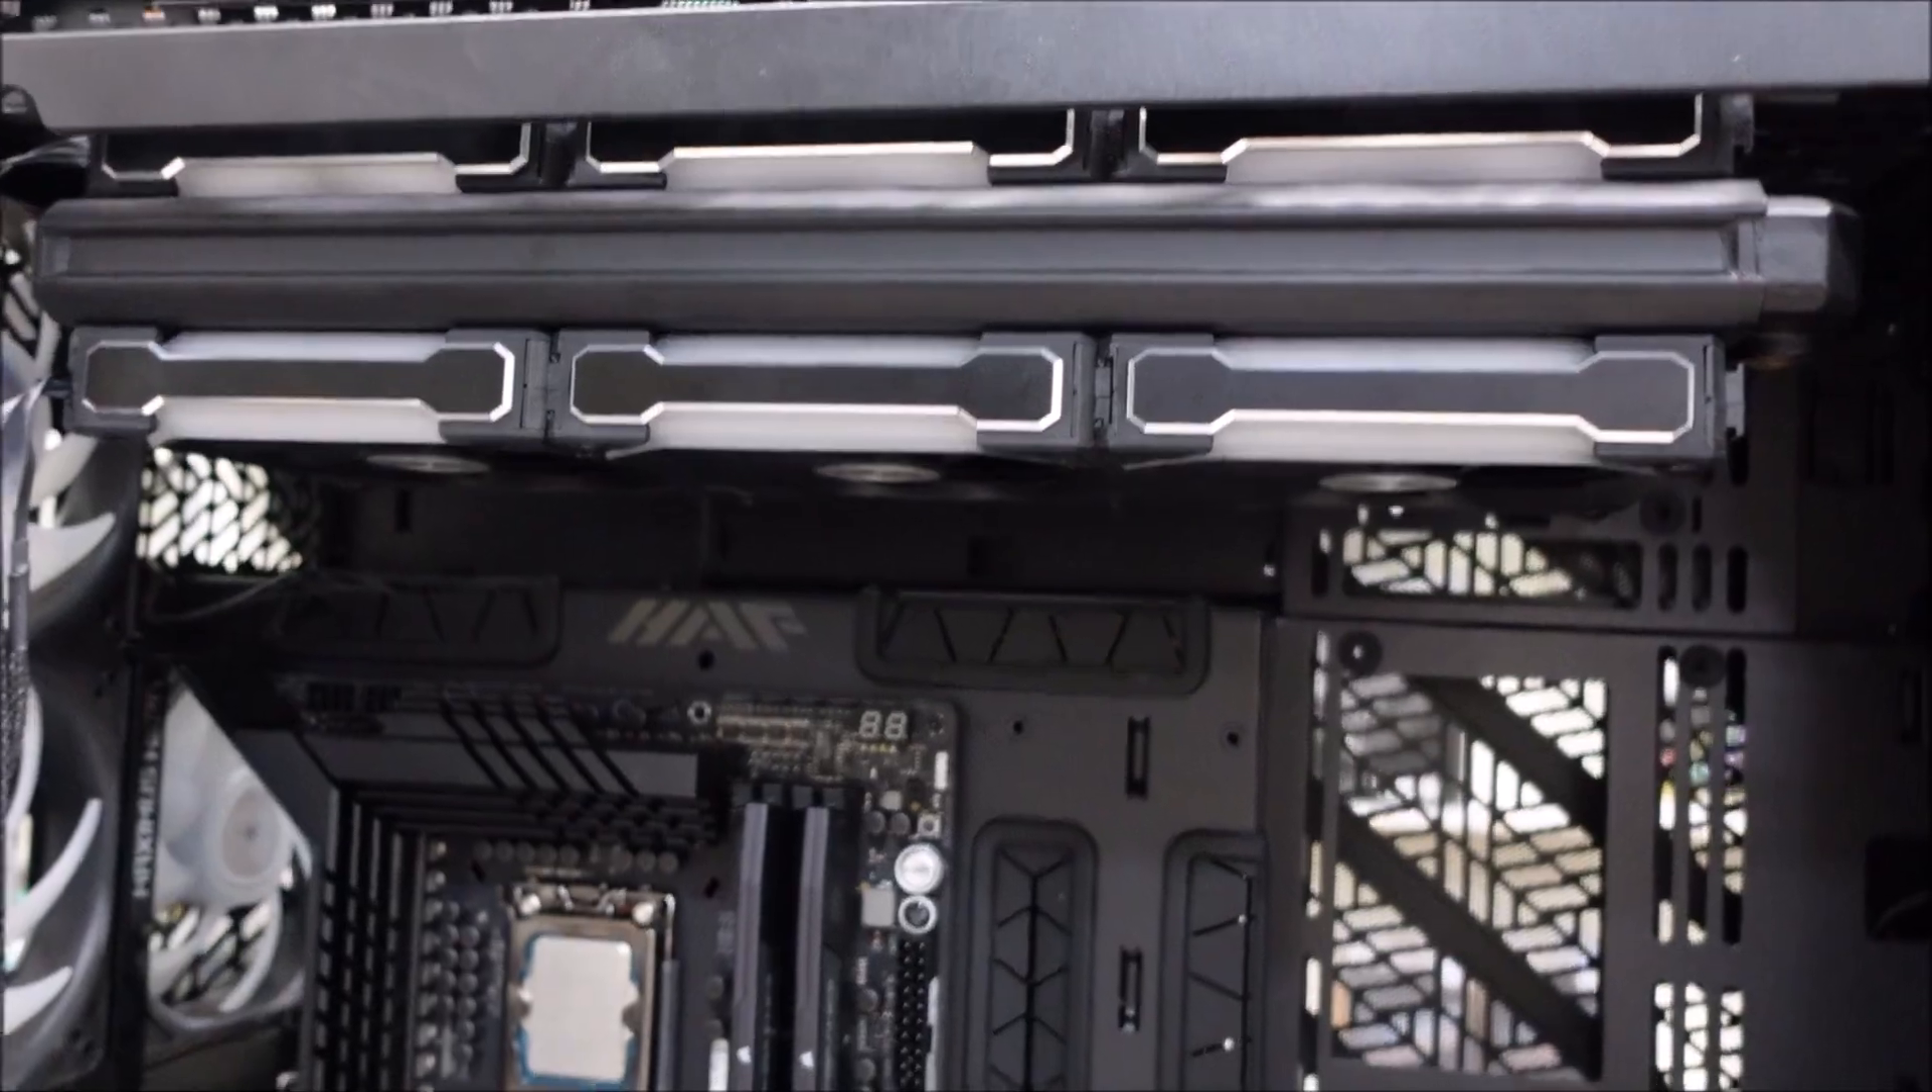I've already fitted some parts the motherboard the z790 motherboard with the 13 900 K processor and also mounted the radiators with the push-pull configuration there.